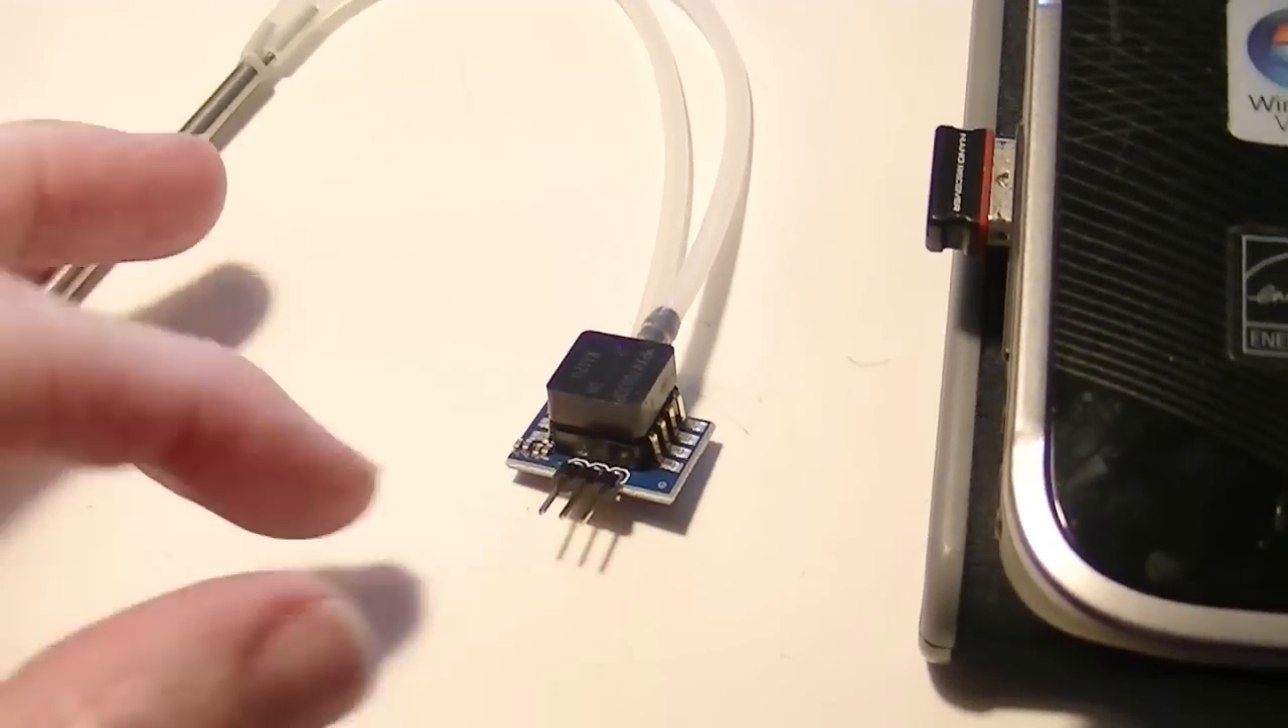So here is the airspeed sensor, and I've already soldered on the three little pins that came with the kit and connected the tubes.